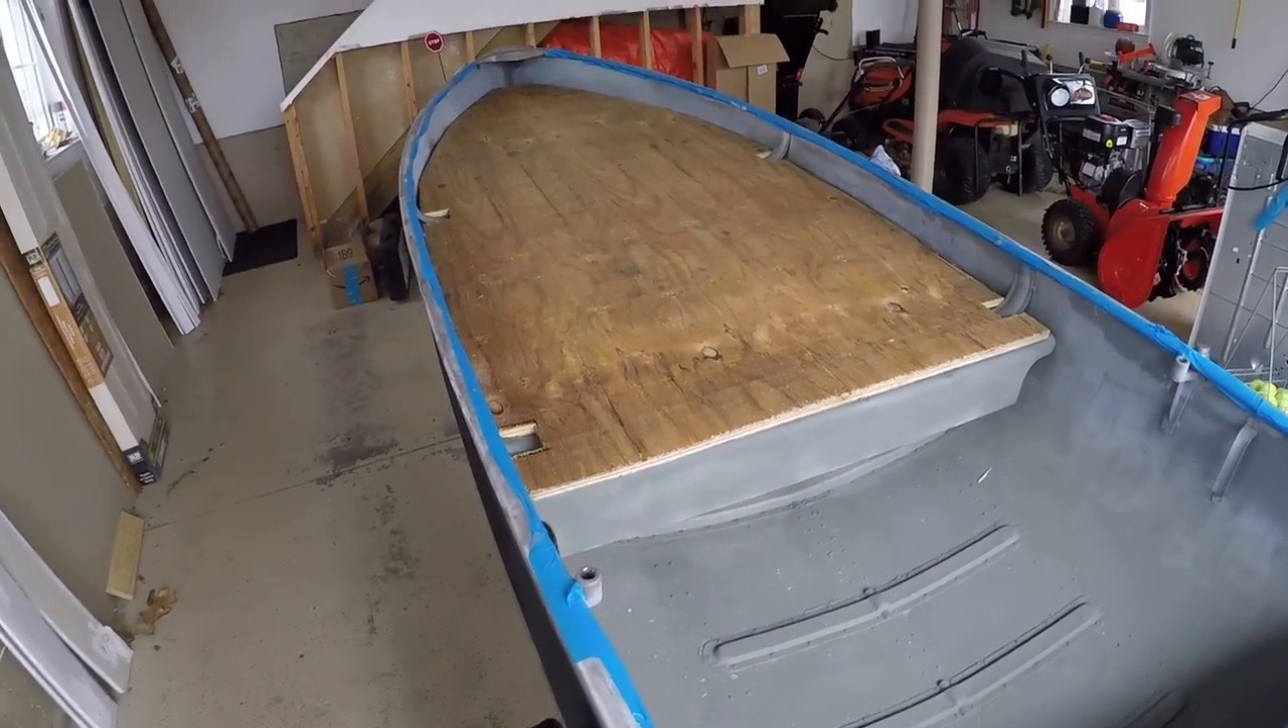So the boat's all decked out almost two-thirds of the boat there's a deck on.